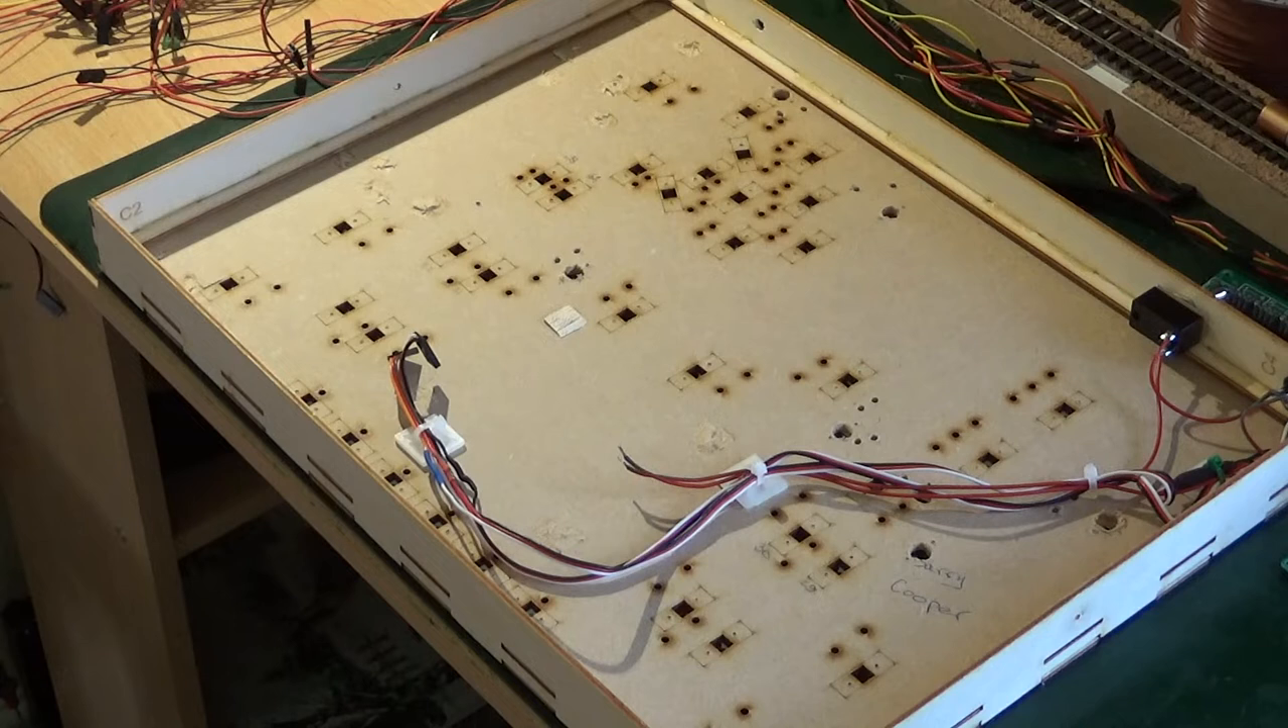I've removed the existing switches, LEDs and connecting wires.